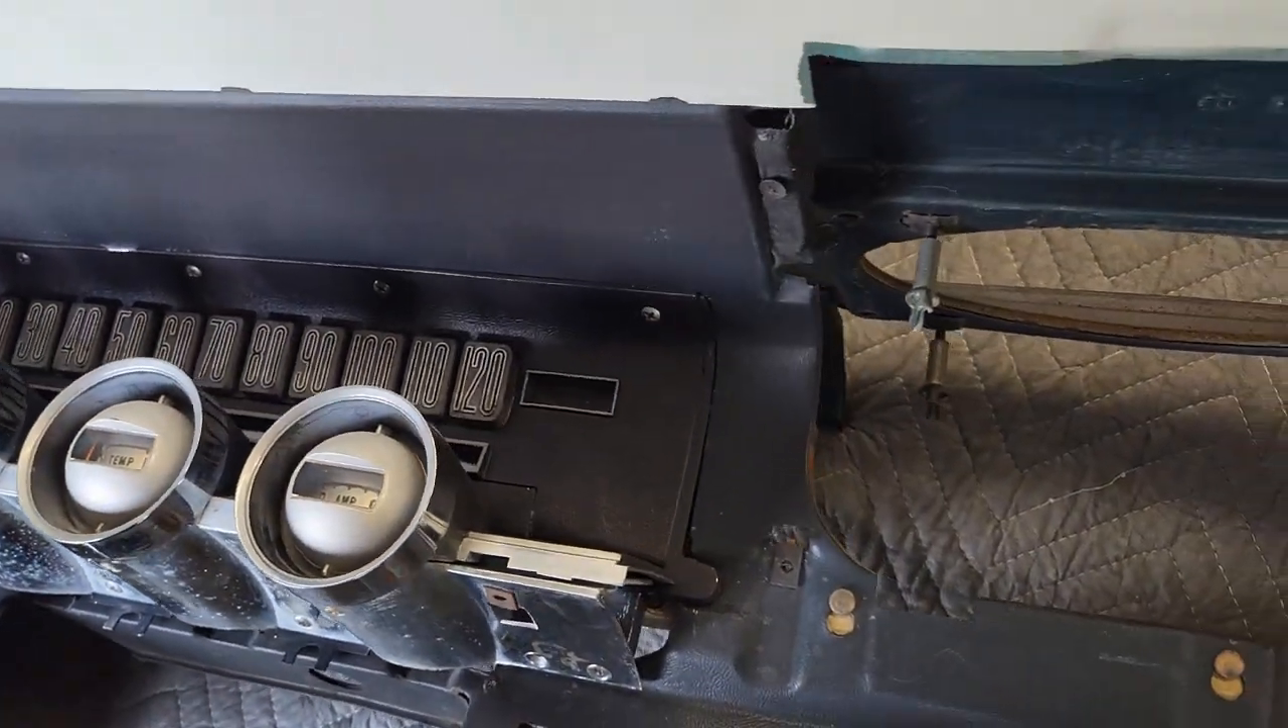We got the gauge cluster in. And everything looks good.